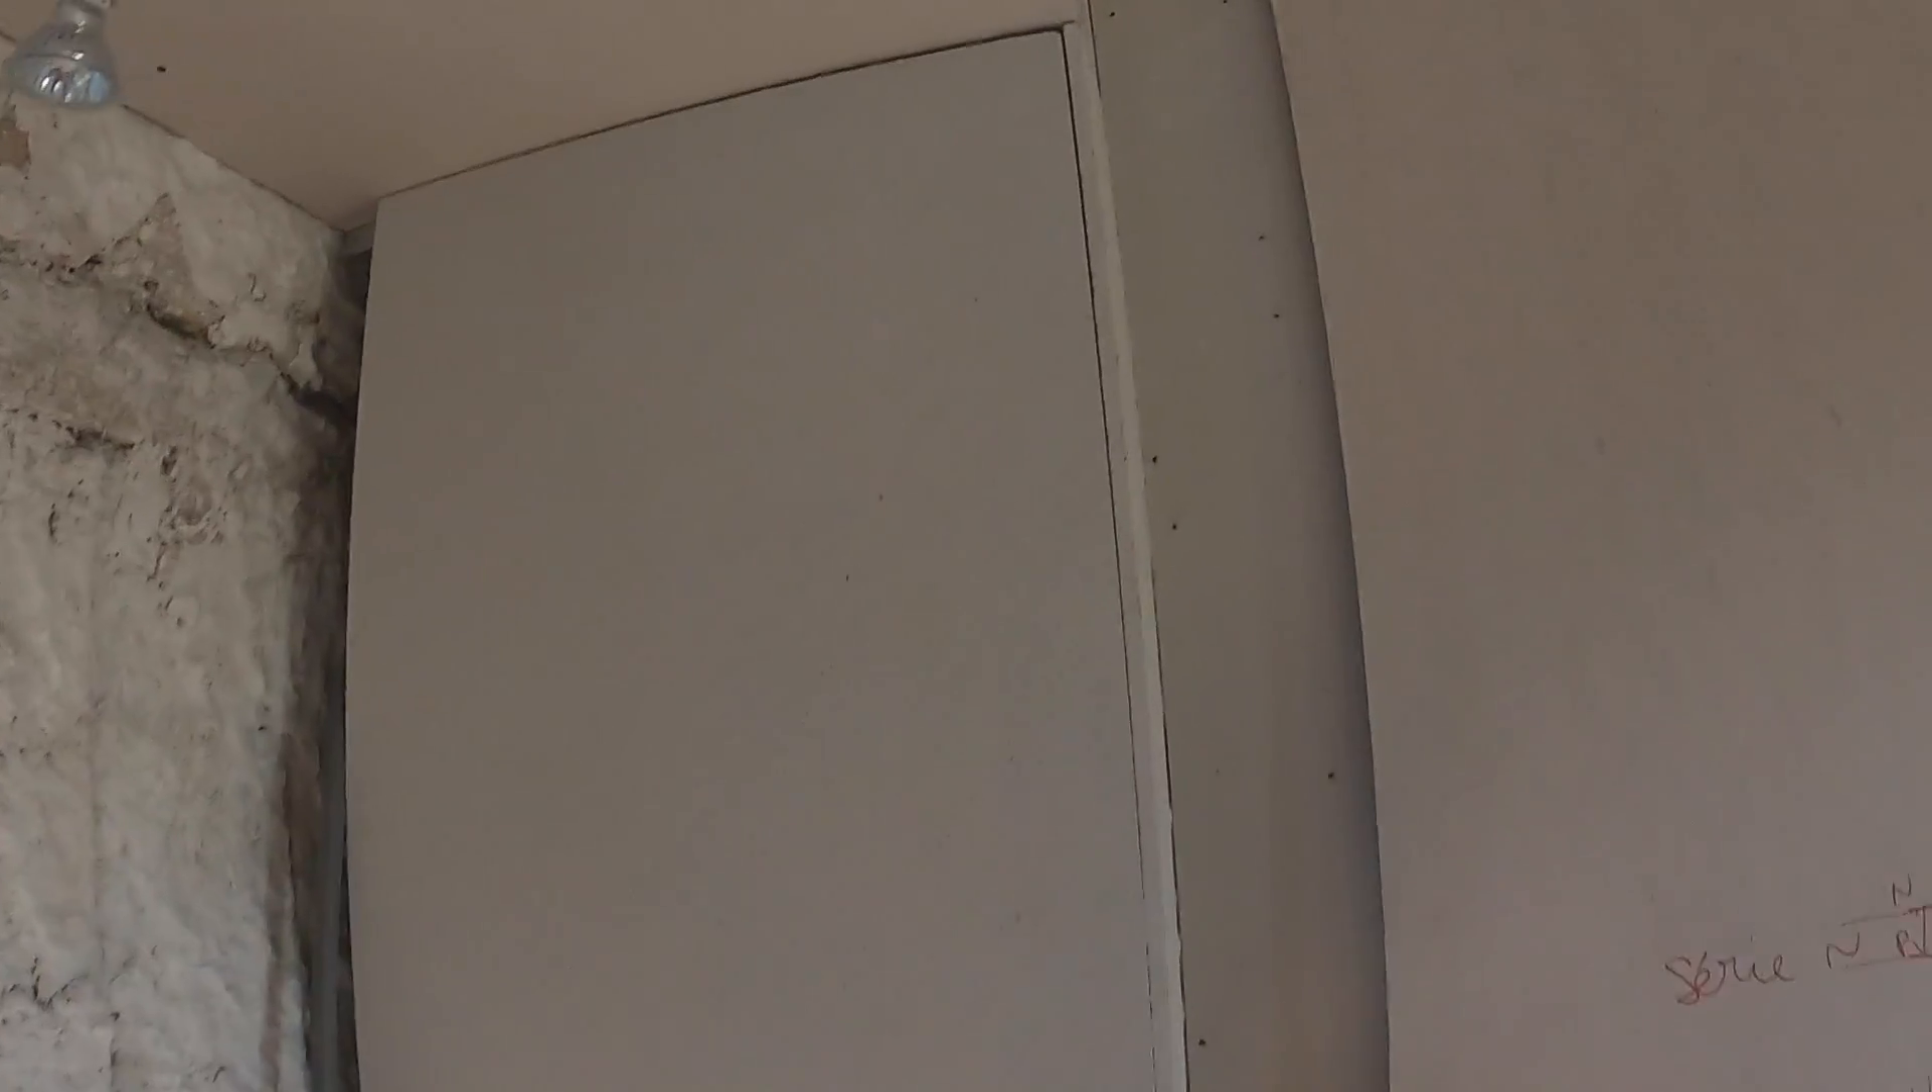Voilà, ça y est, j'ai découpé ma plaque, je l'ai placée.